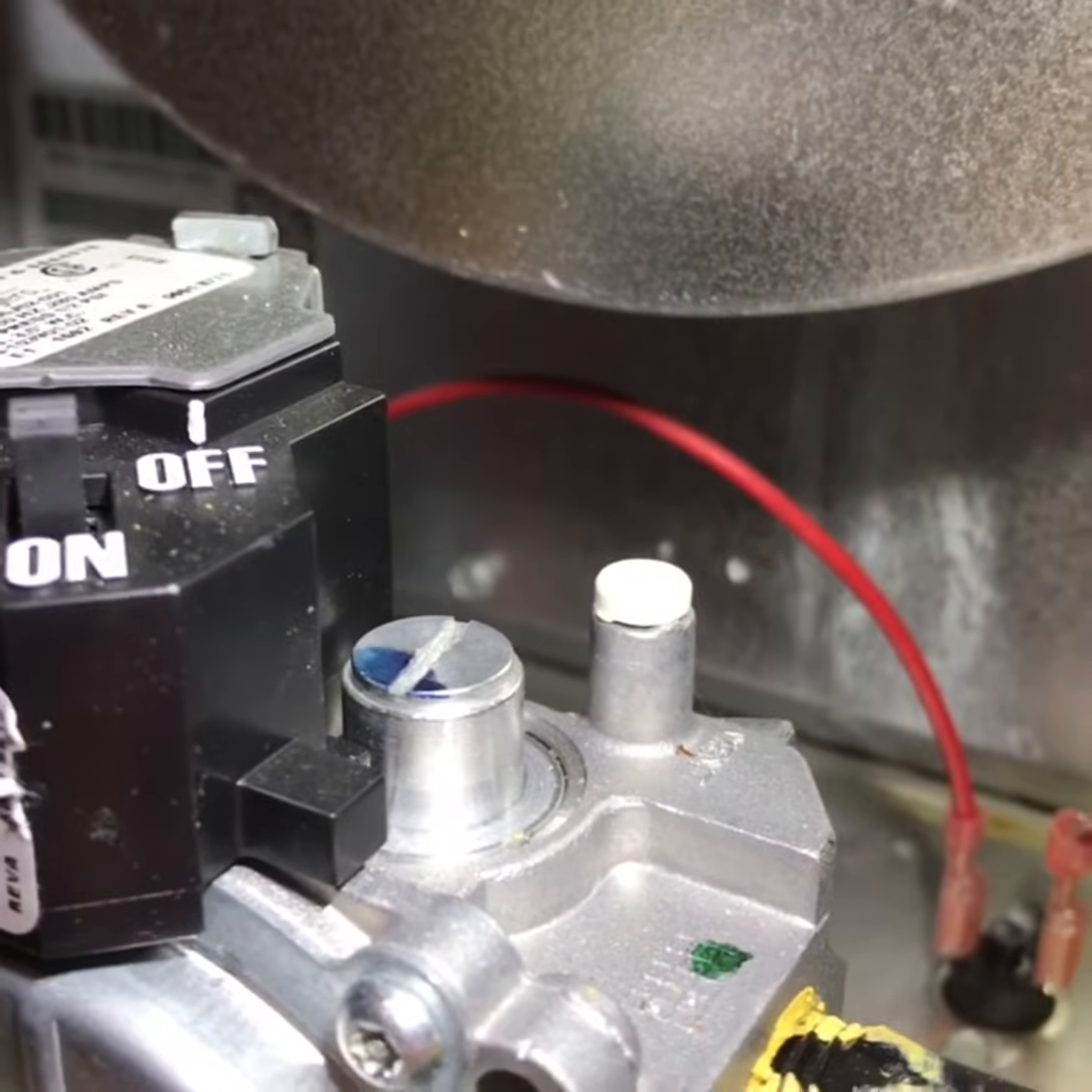I also have my cap back on over the the set screw.